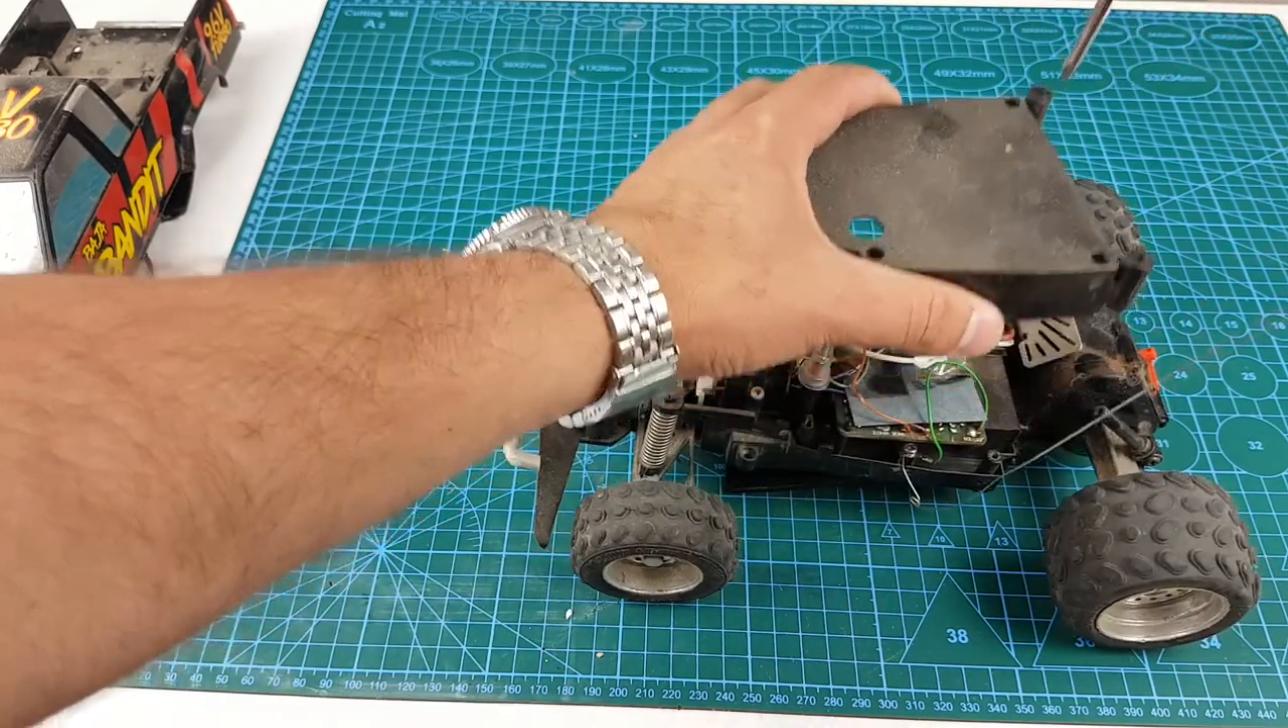So I finally got the lid off and revealed the standard 1980s circuitry, large resistors, large transistors and large microcontrollers all of which today would fit on a 50 cent coin.